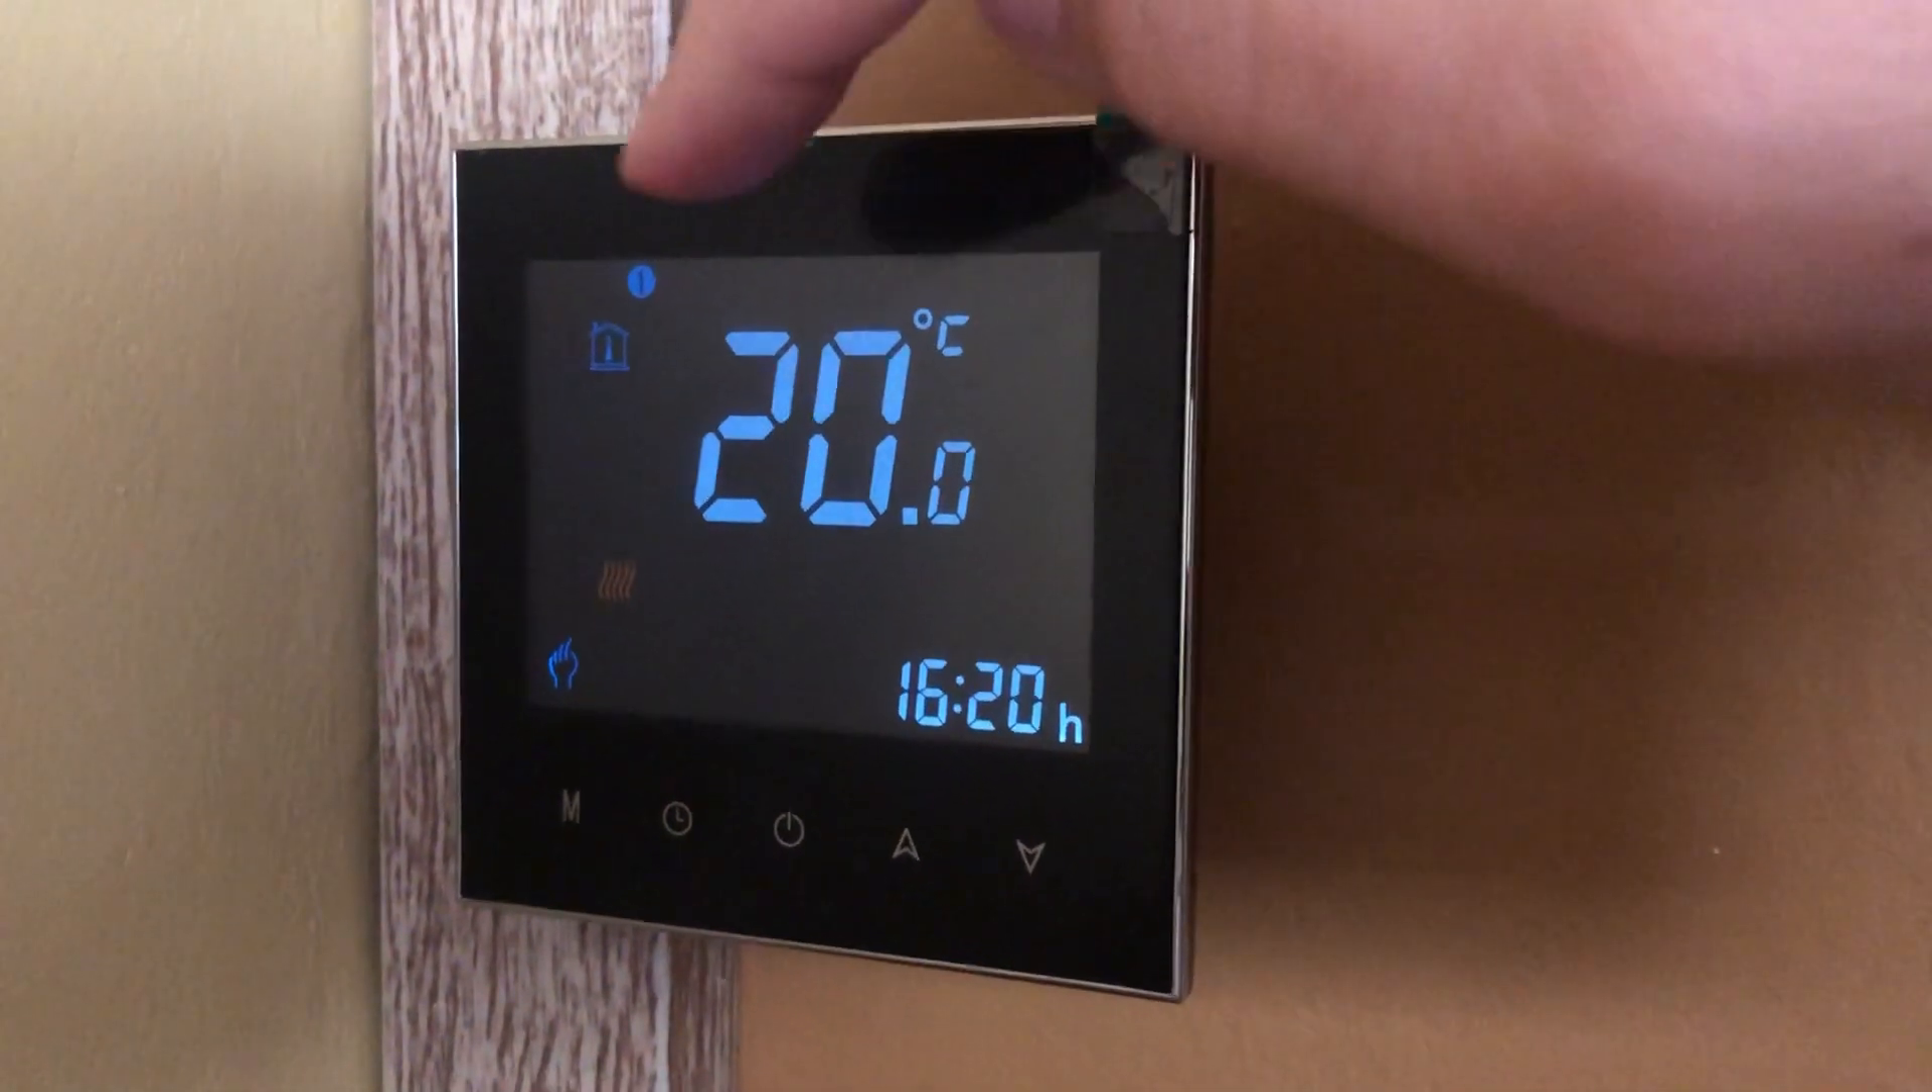And this is how the thermostat looks like after being installed.